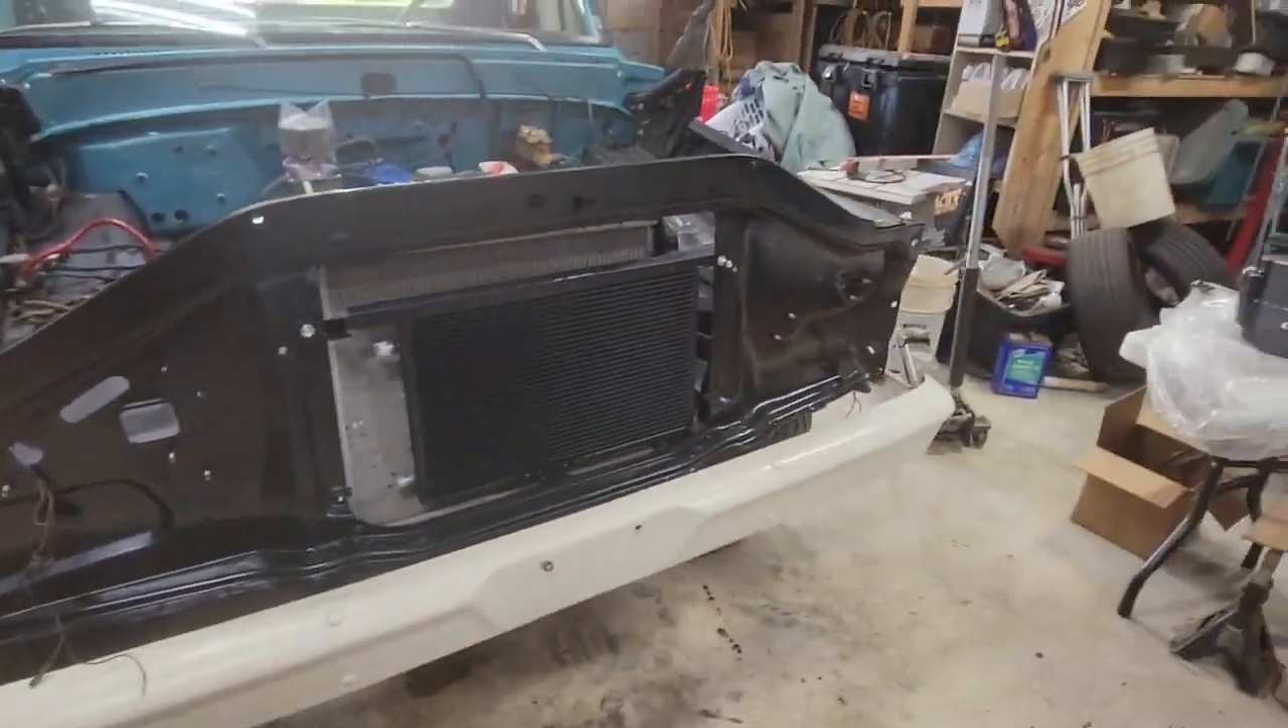Got the core support installed.